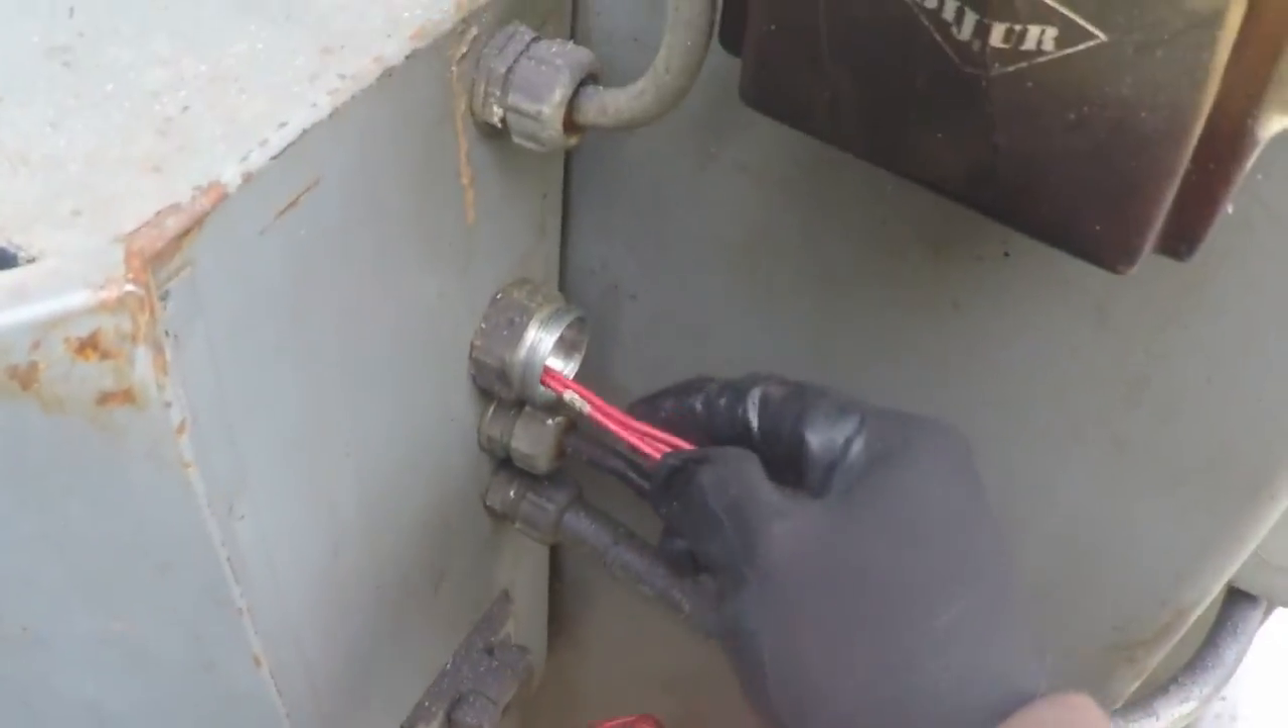I was able to pull all the wires out except for these three here.